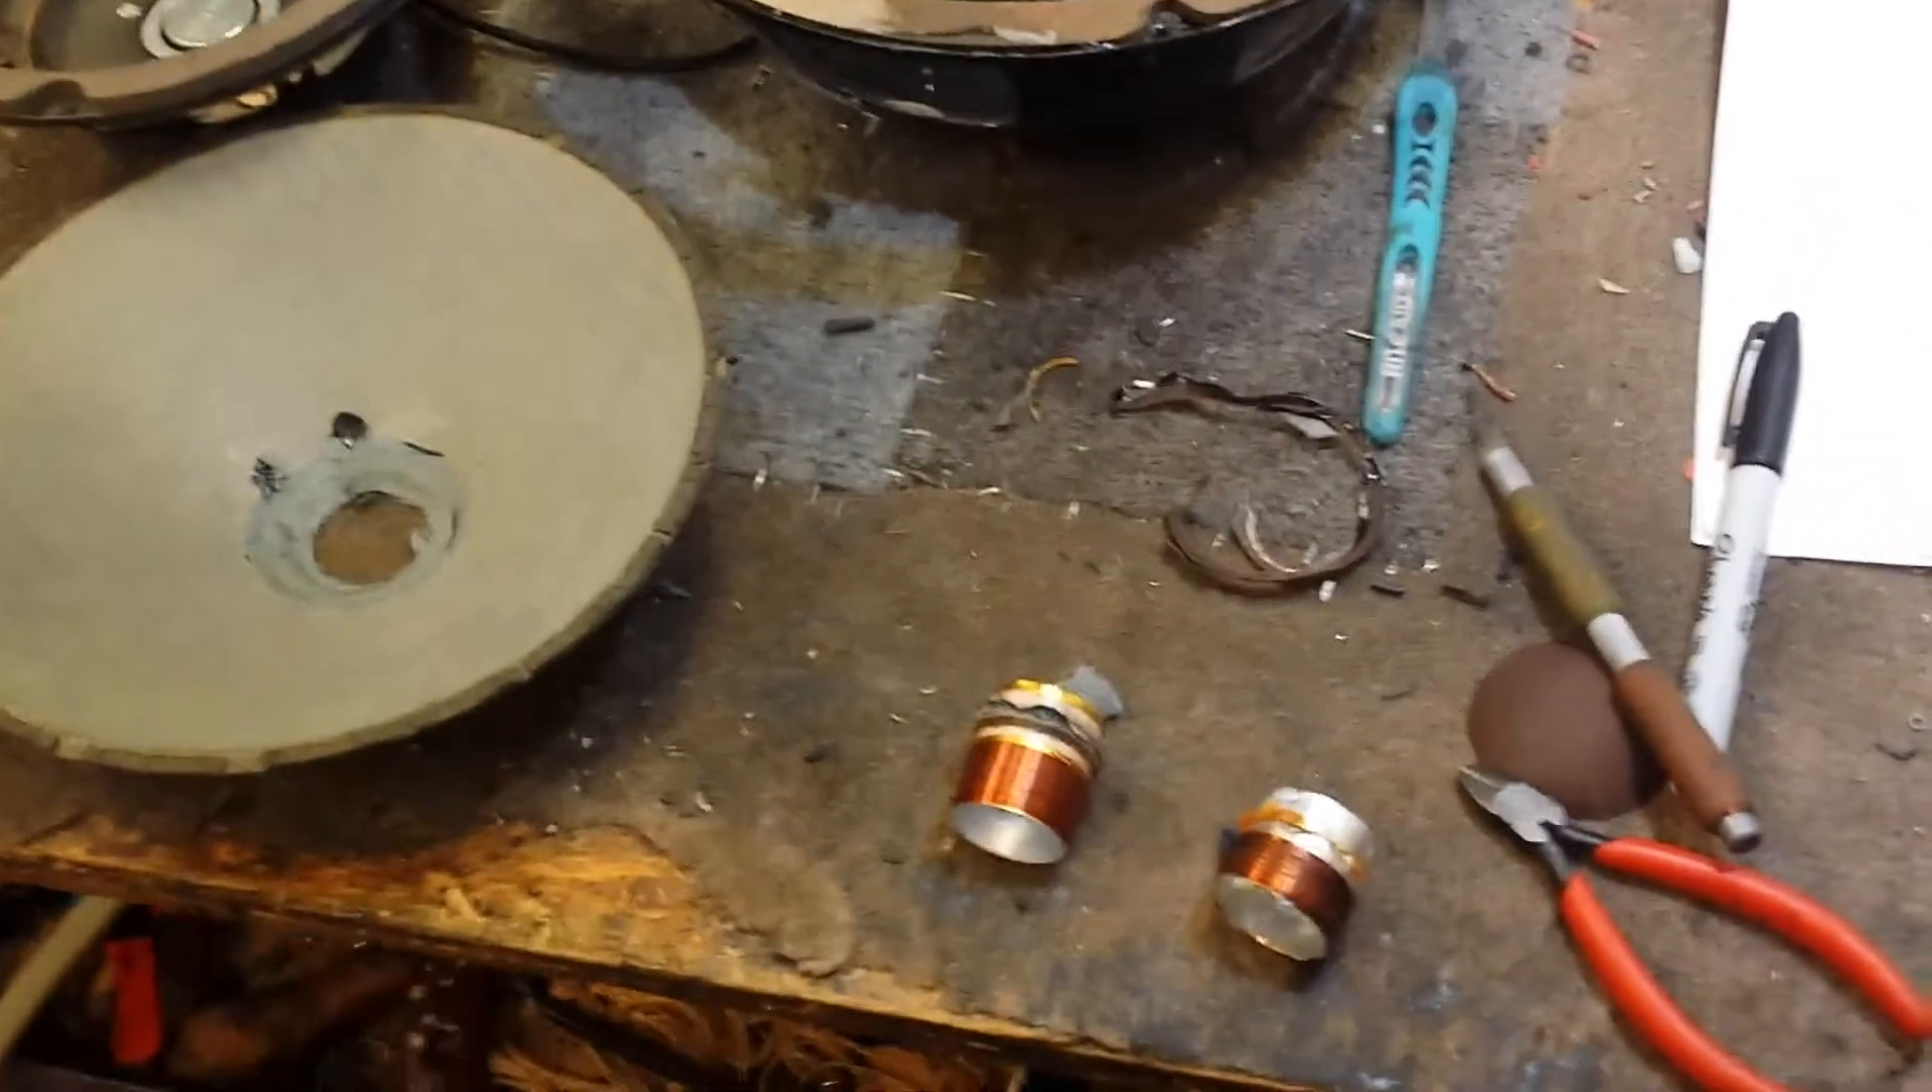The voice coils have been removed from each cone.